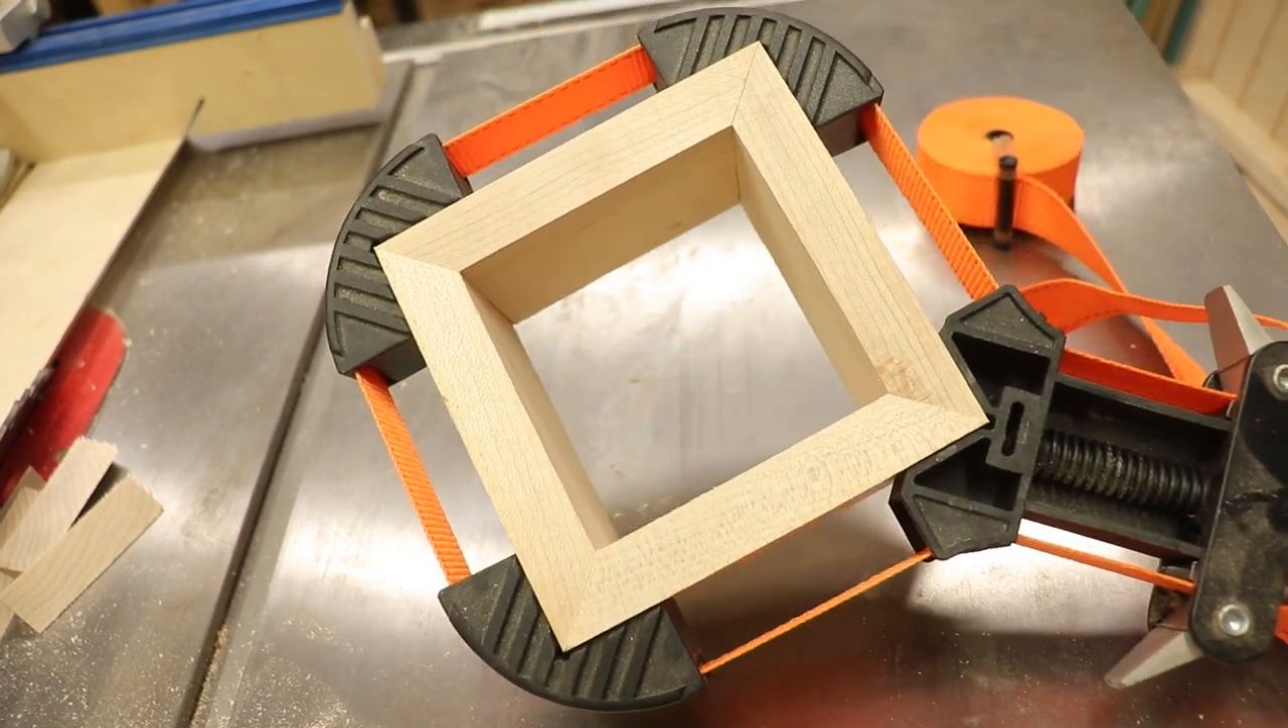Perfect miters. Check out how tight those corners are.